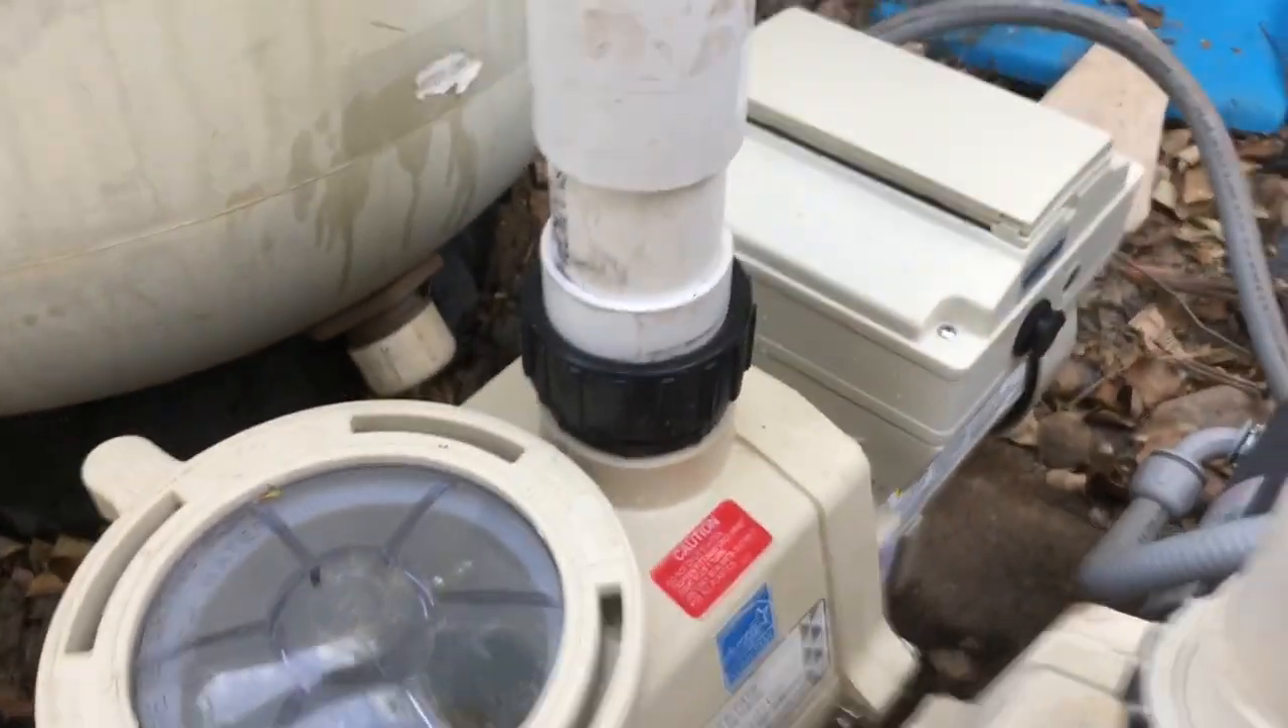We got our unions installed and our brand new pump in.